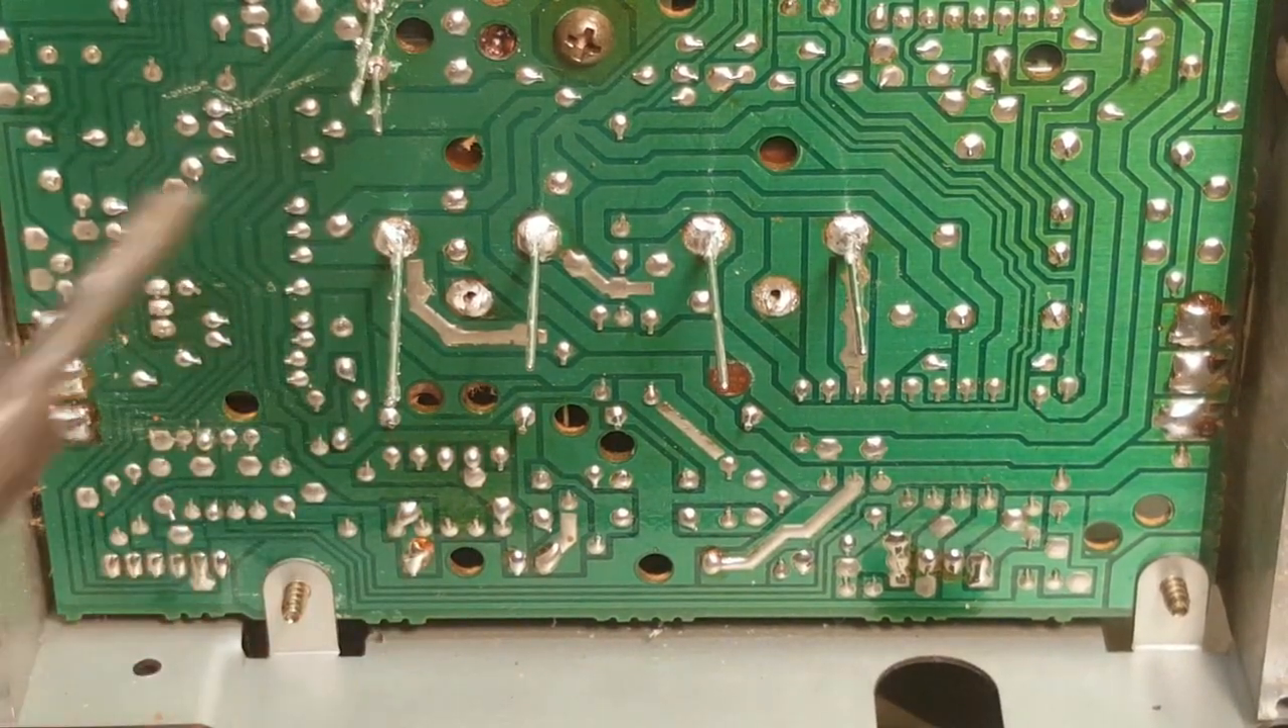We've got the leads all the way through.